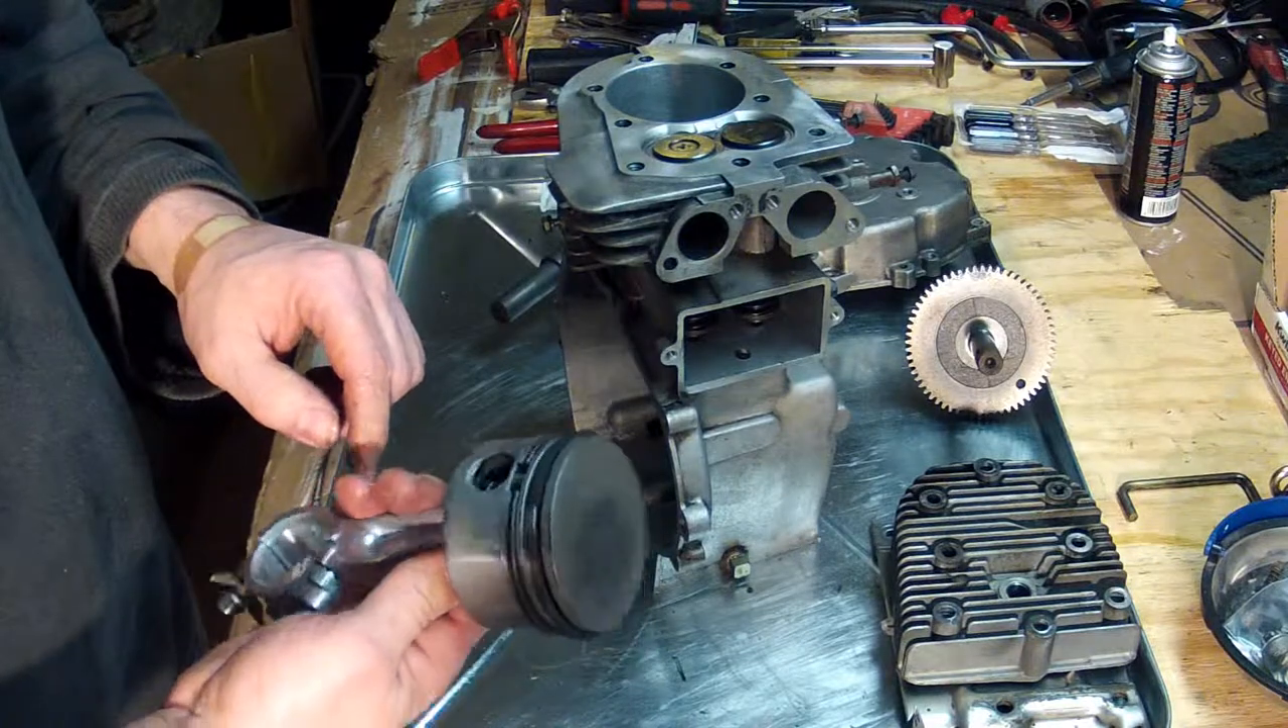Now the connecting rod is in place on the piston where it belongs.